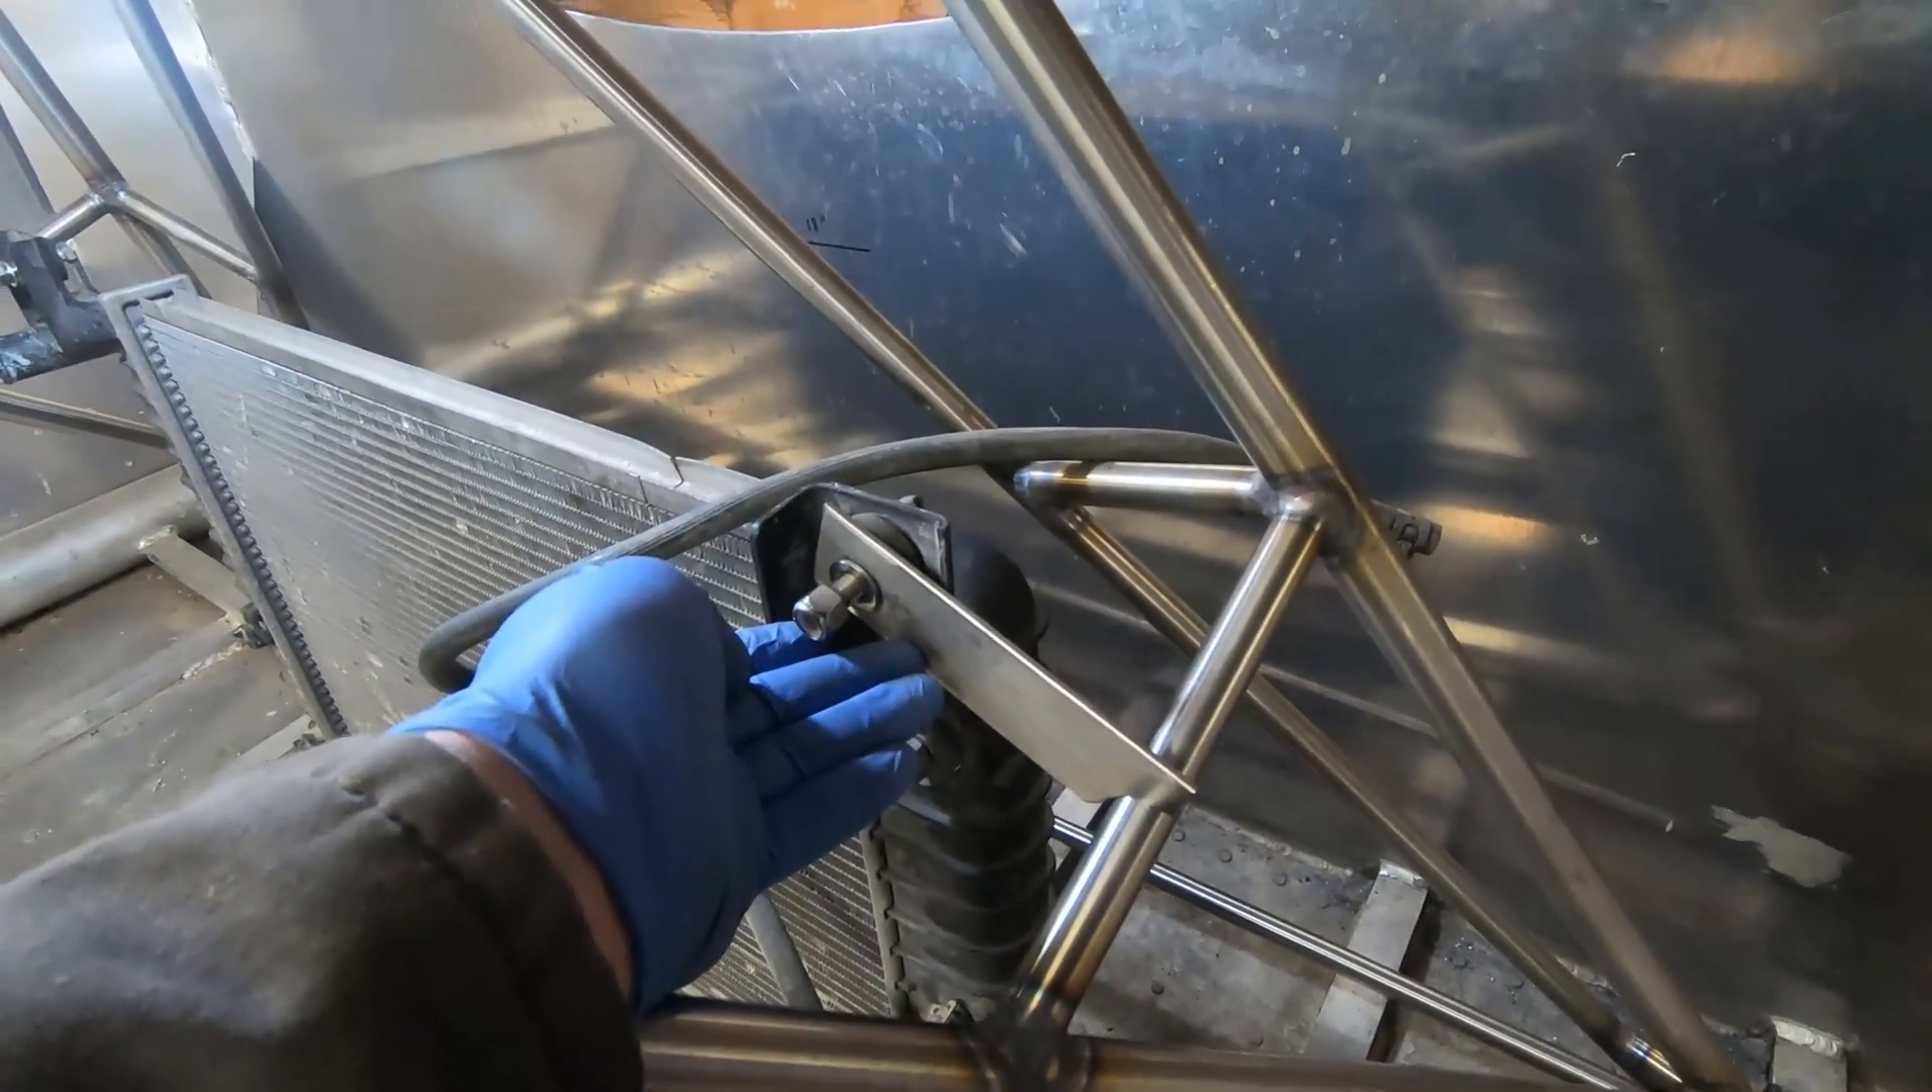To mount the top of the radiator I used this stainless flat stock and just ran a bolt through the eyelet on the top.